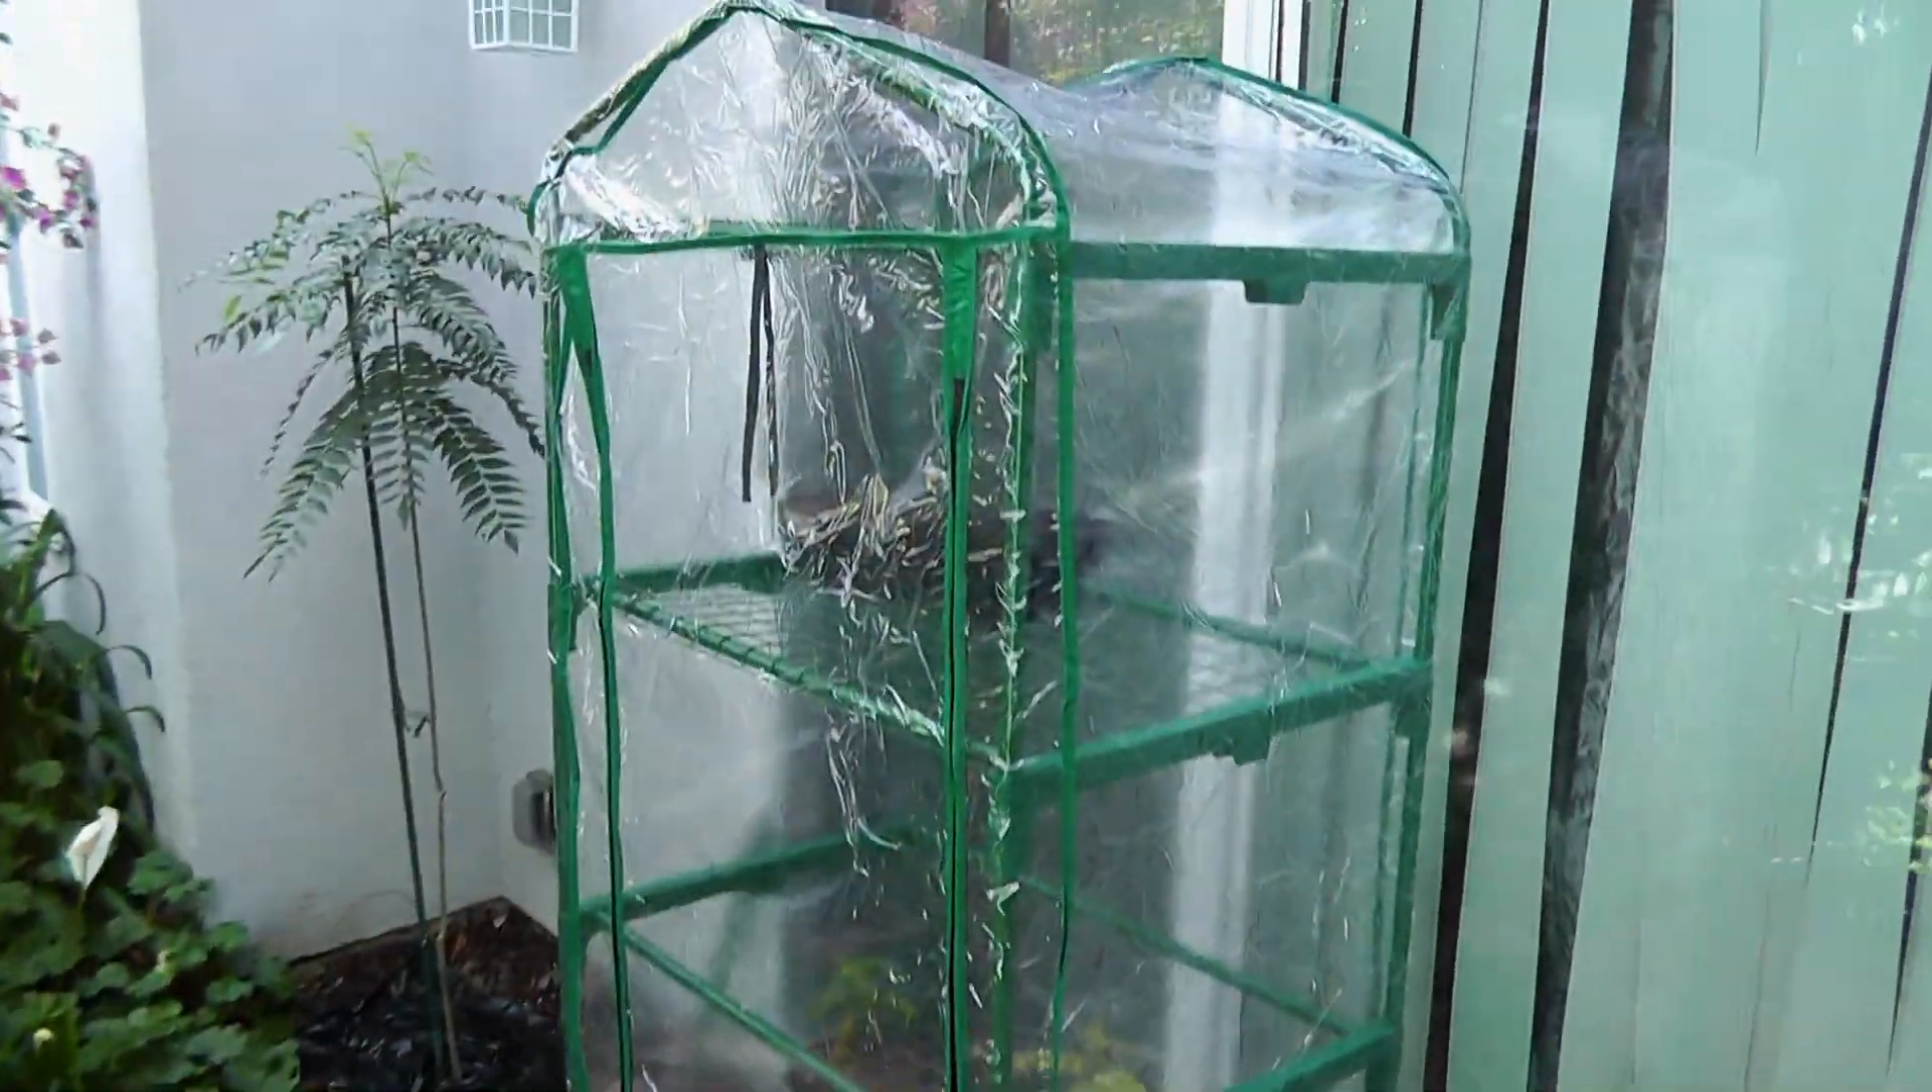And our greenhouse is completely assembled.